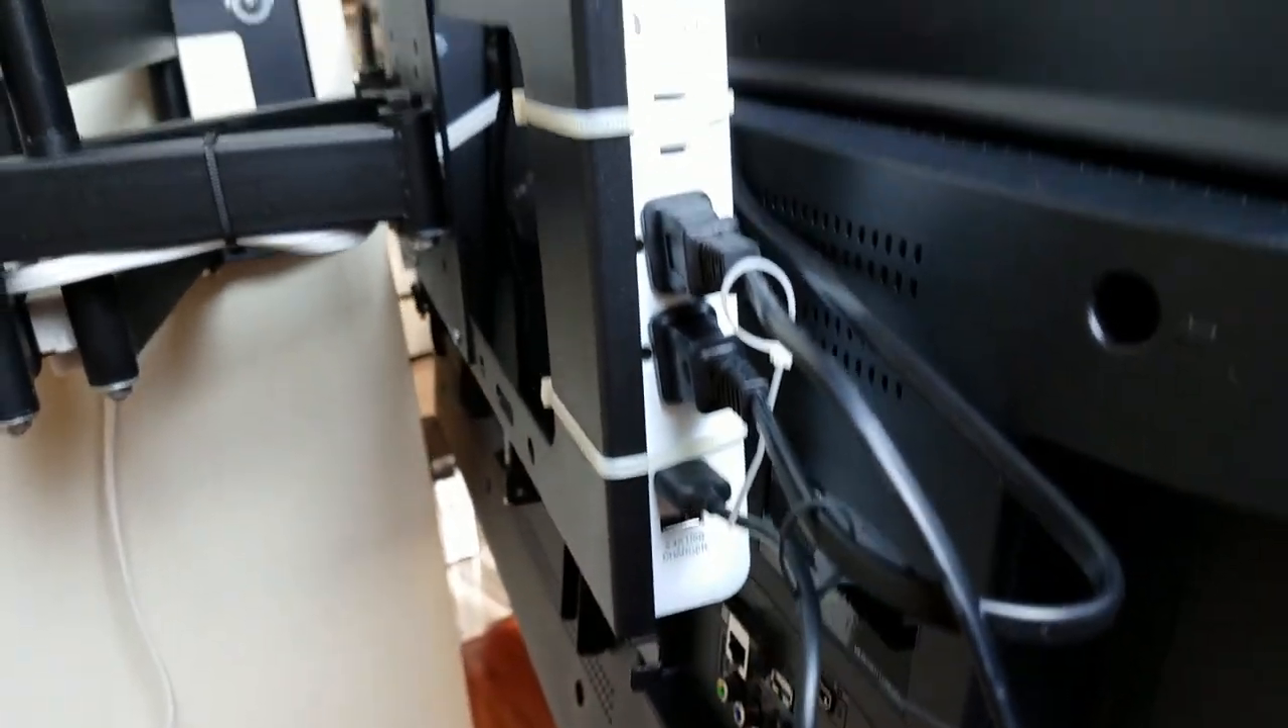We mounted this power strip here right on the mount's arm here that holds the TV.